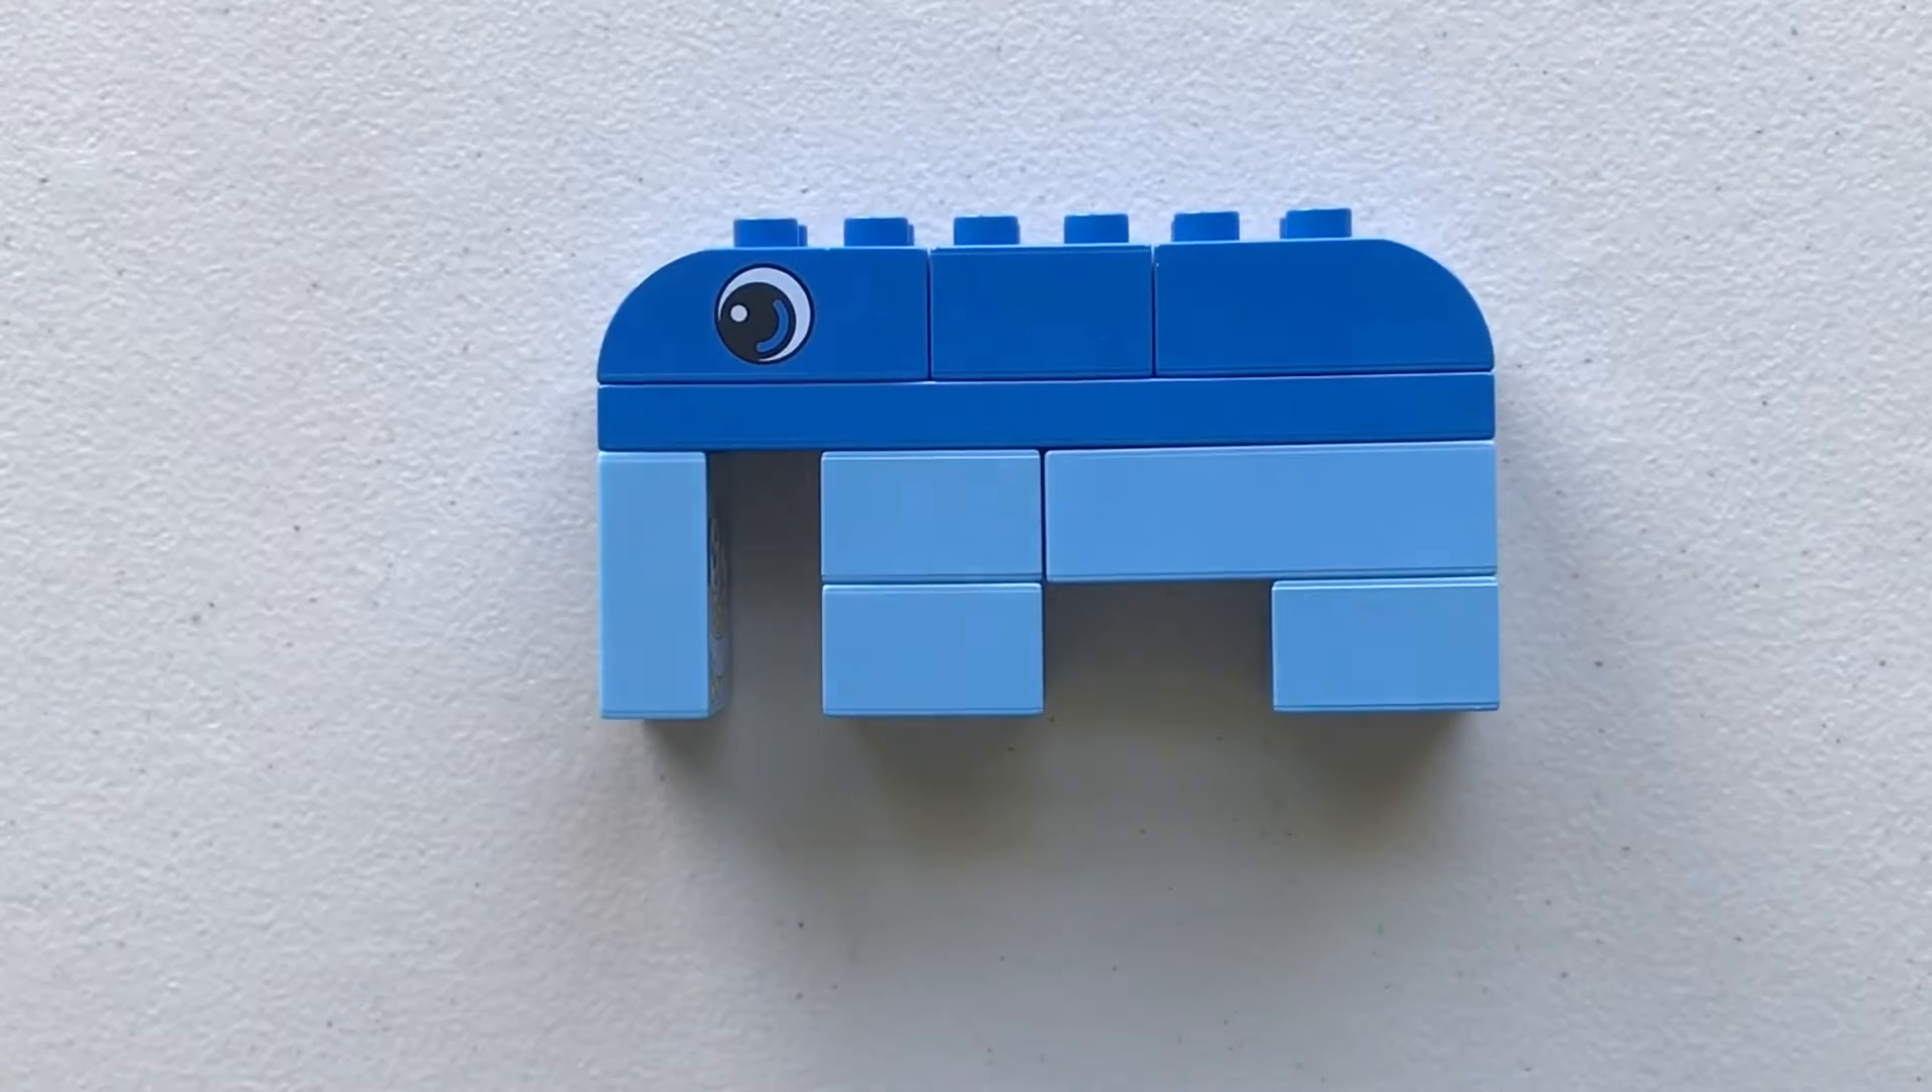I'm done with my Lego Duplo elephant this is the trunk this the head these are the legs.